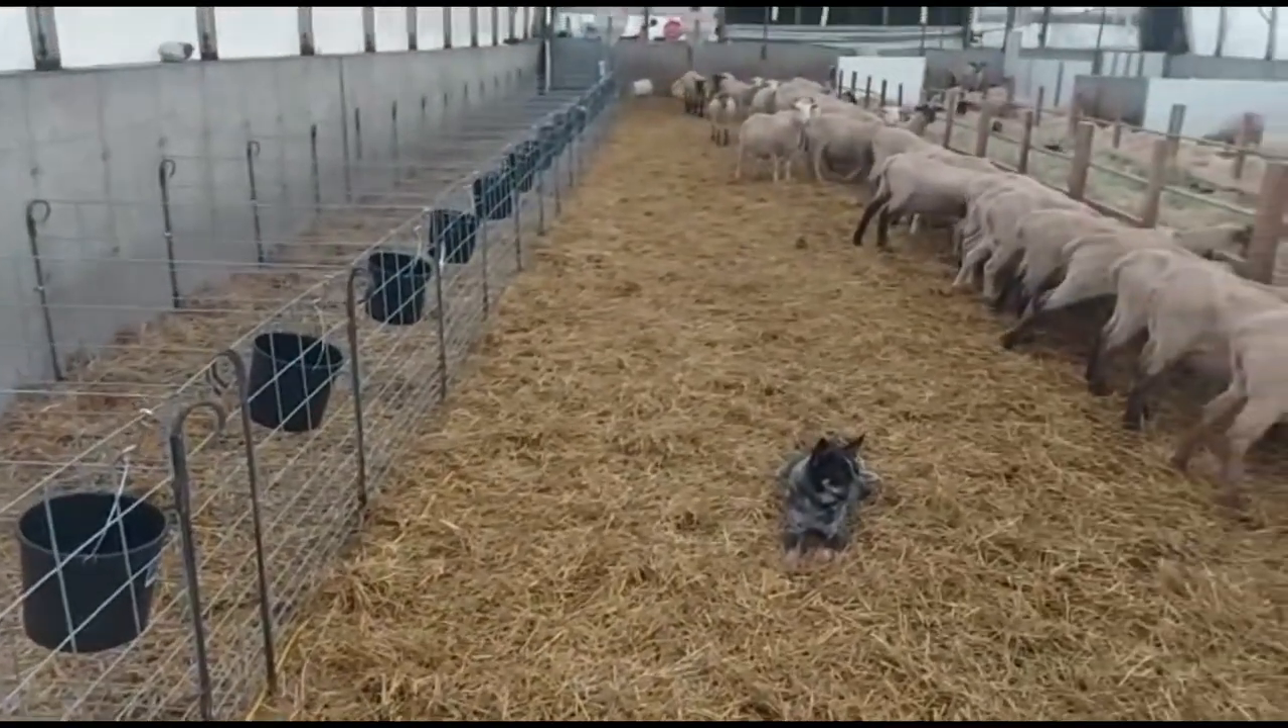The lambing pens are all installed.